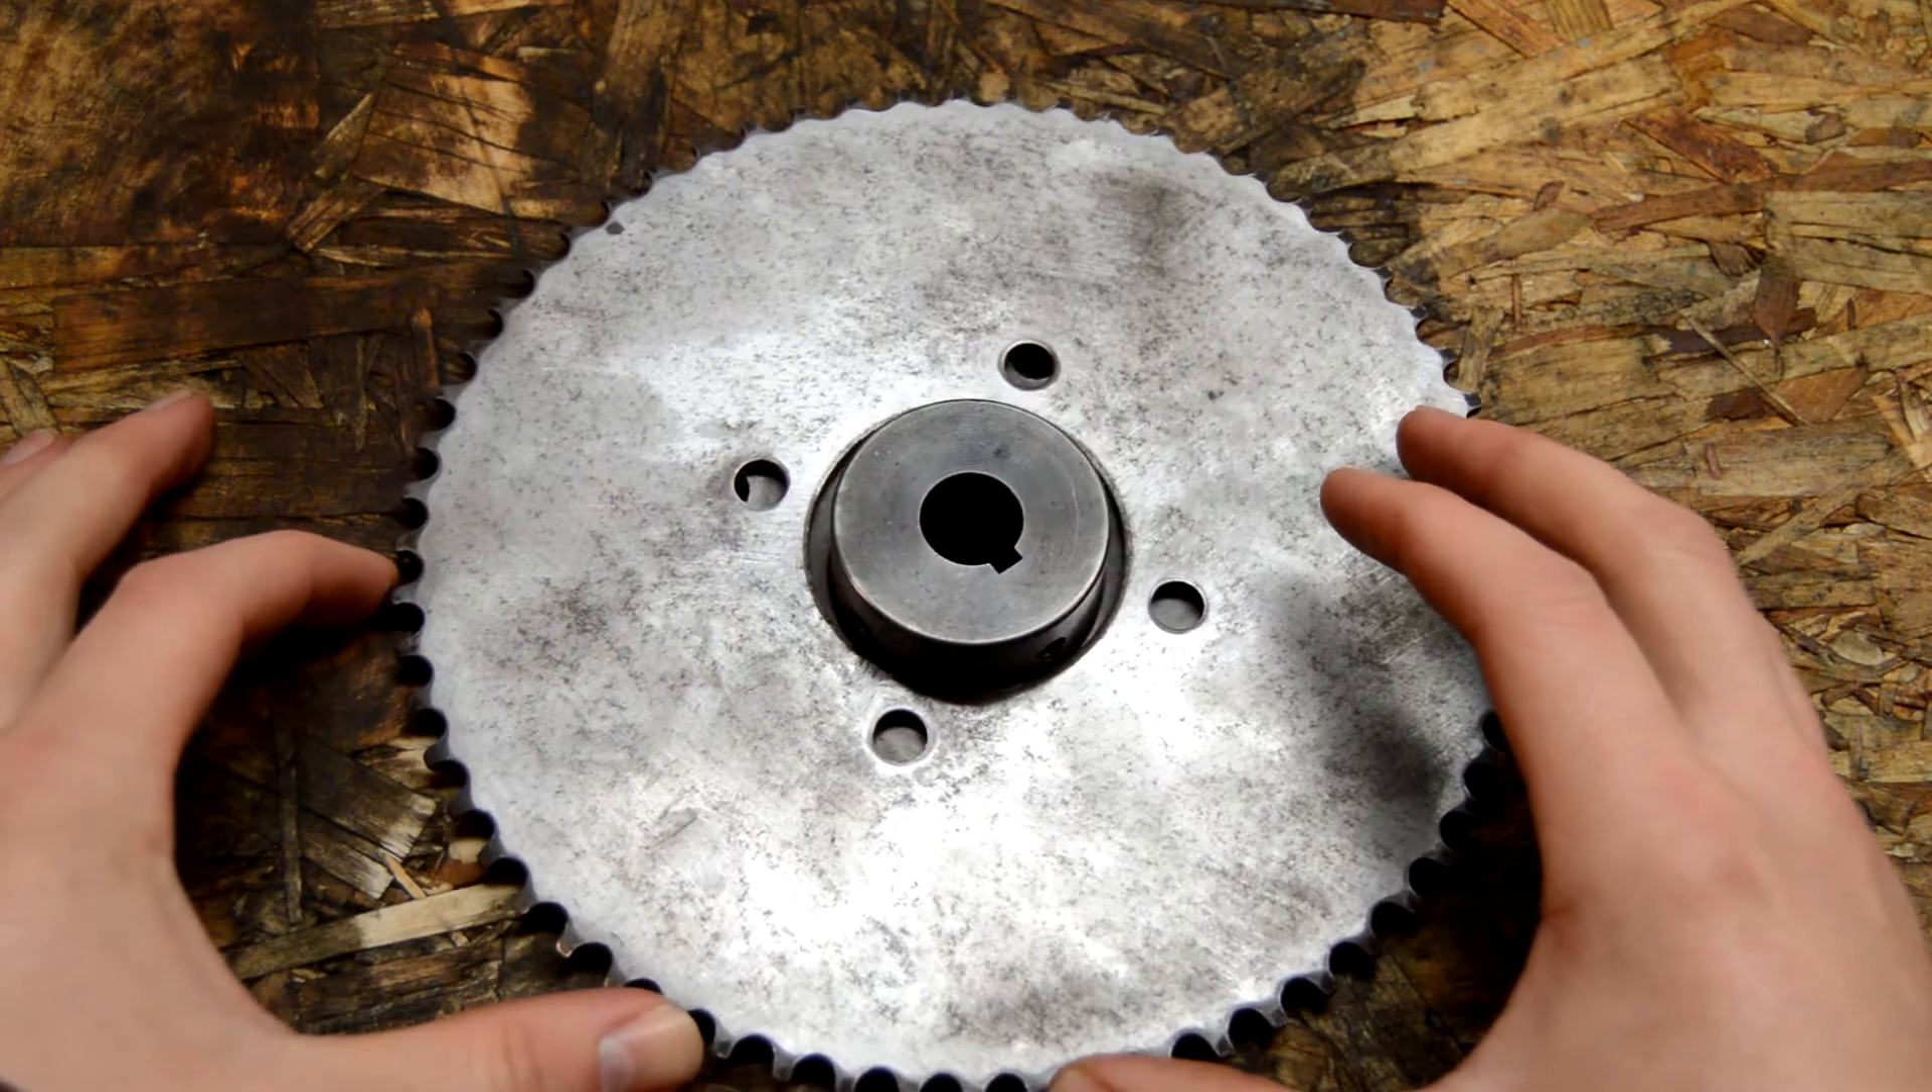Okay, so I got our two gears lined up here, and as you can see, there's quite a bit of room here between the hub of the other gear, the smaller one that we're using as our adapter, and the bore for this bigger sprocket.